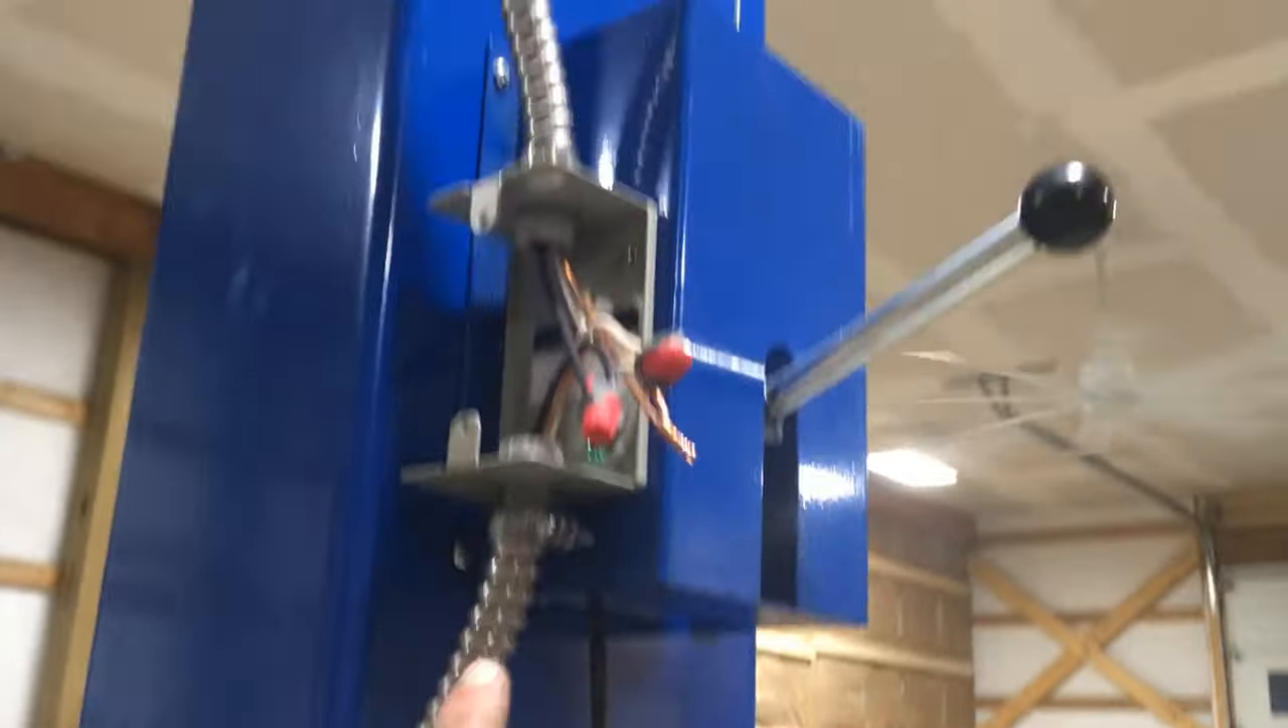I've got both whips installed now and I just have them wire nutted together for now where the switch is going to go because I don't have the switch yet.